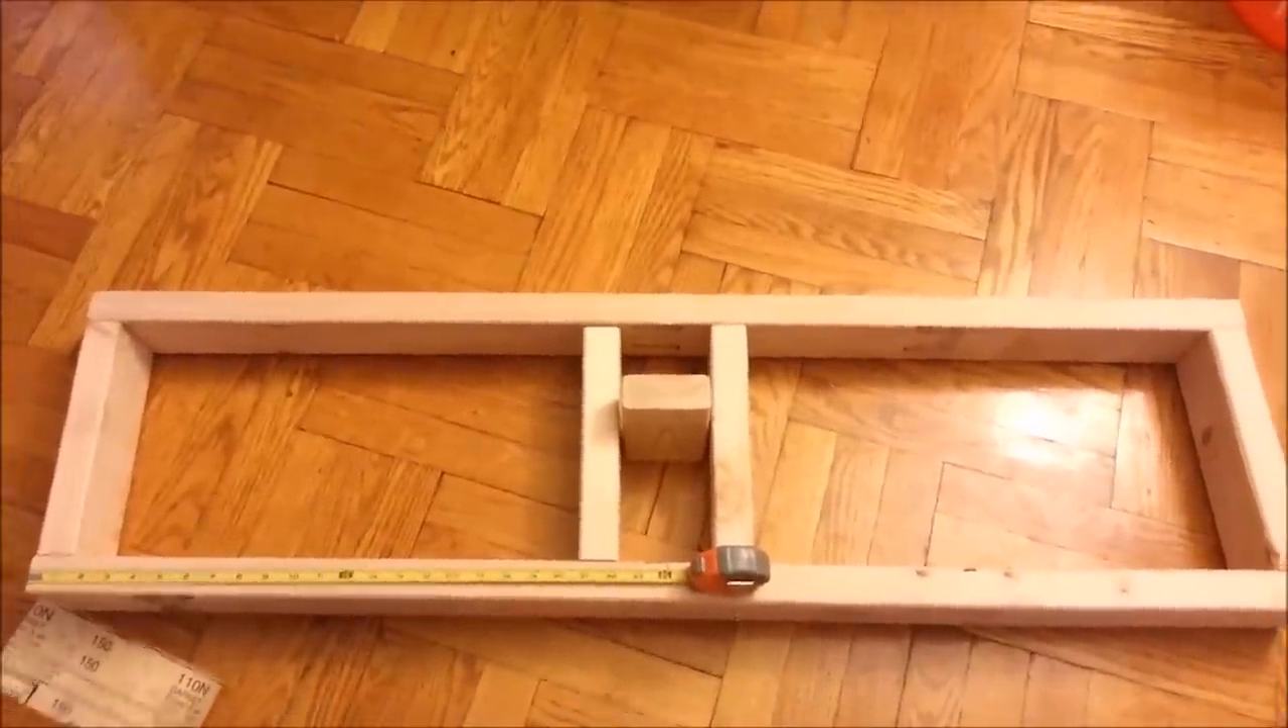All right so here I have the bottom frame pretty much made just the outer parts are really connected at this point.